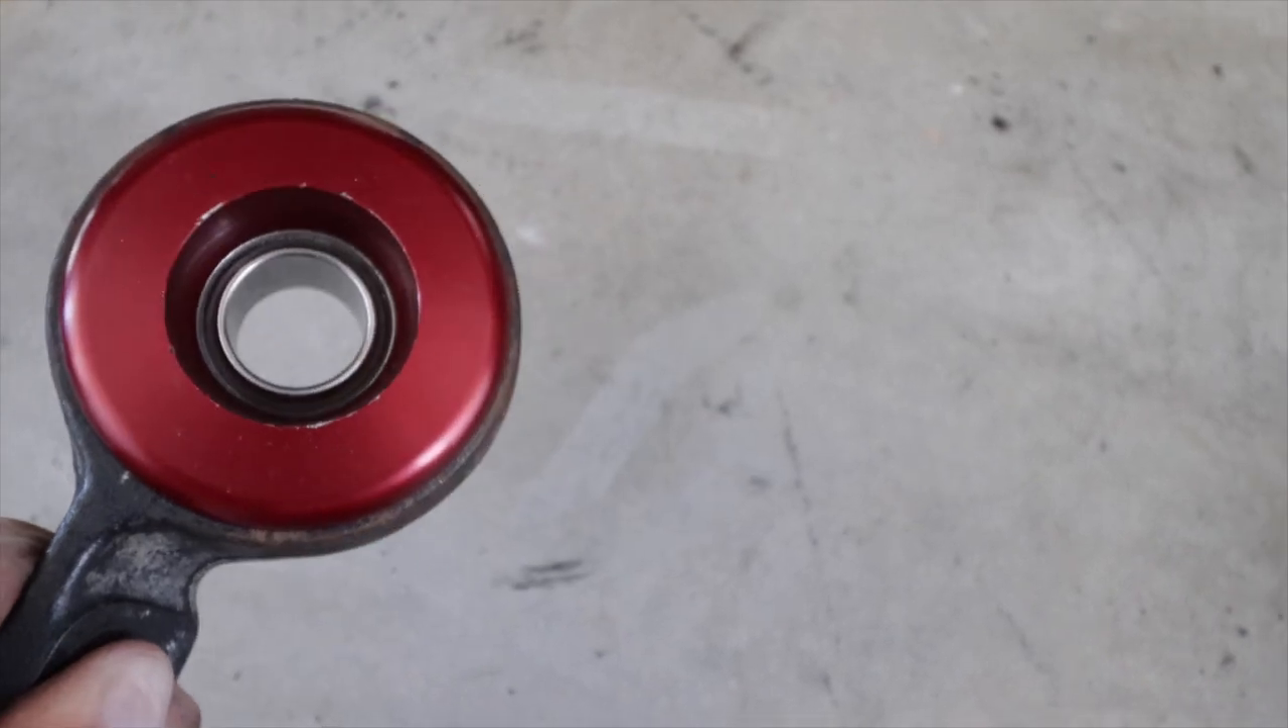Okay so I have the front control arm bearing installed here in the housing.